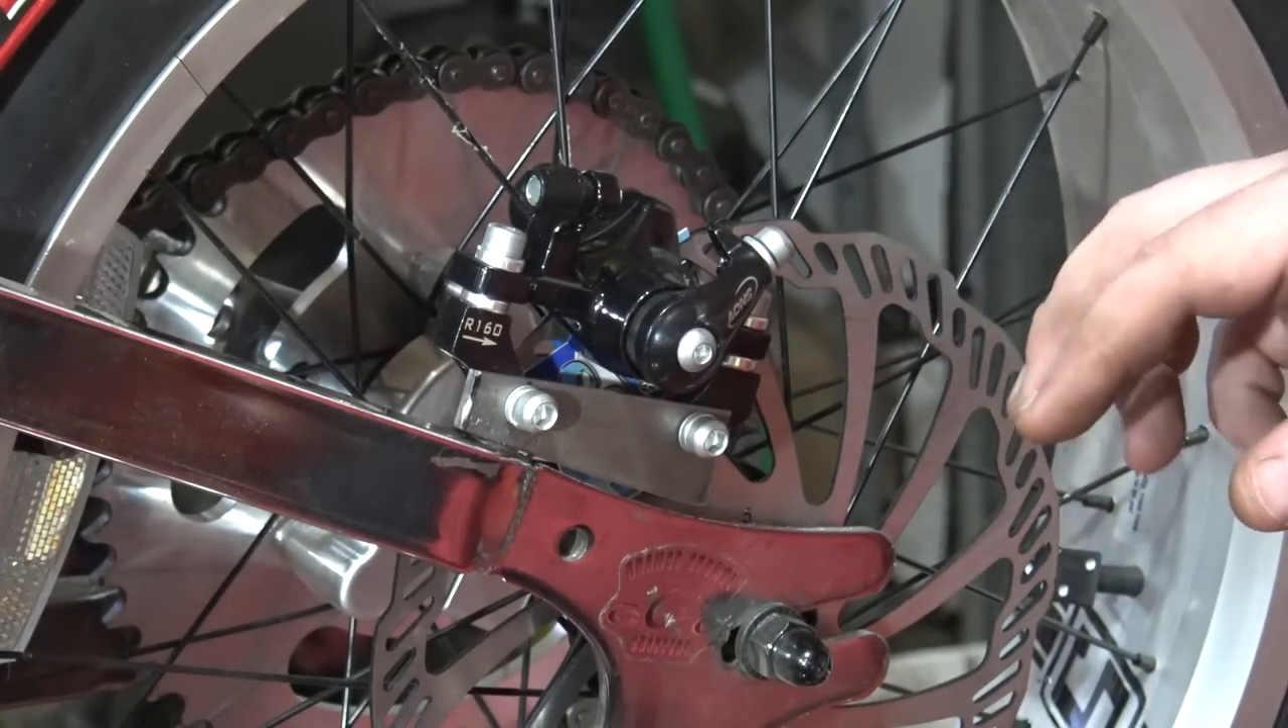You can see I just took a piece of flat stock and wedge cut it, then put, drilled two holes in it, and bolted it up to the caliper bracket. And it looks really nice. It's sitting in the perfect spot.